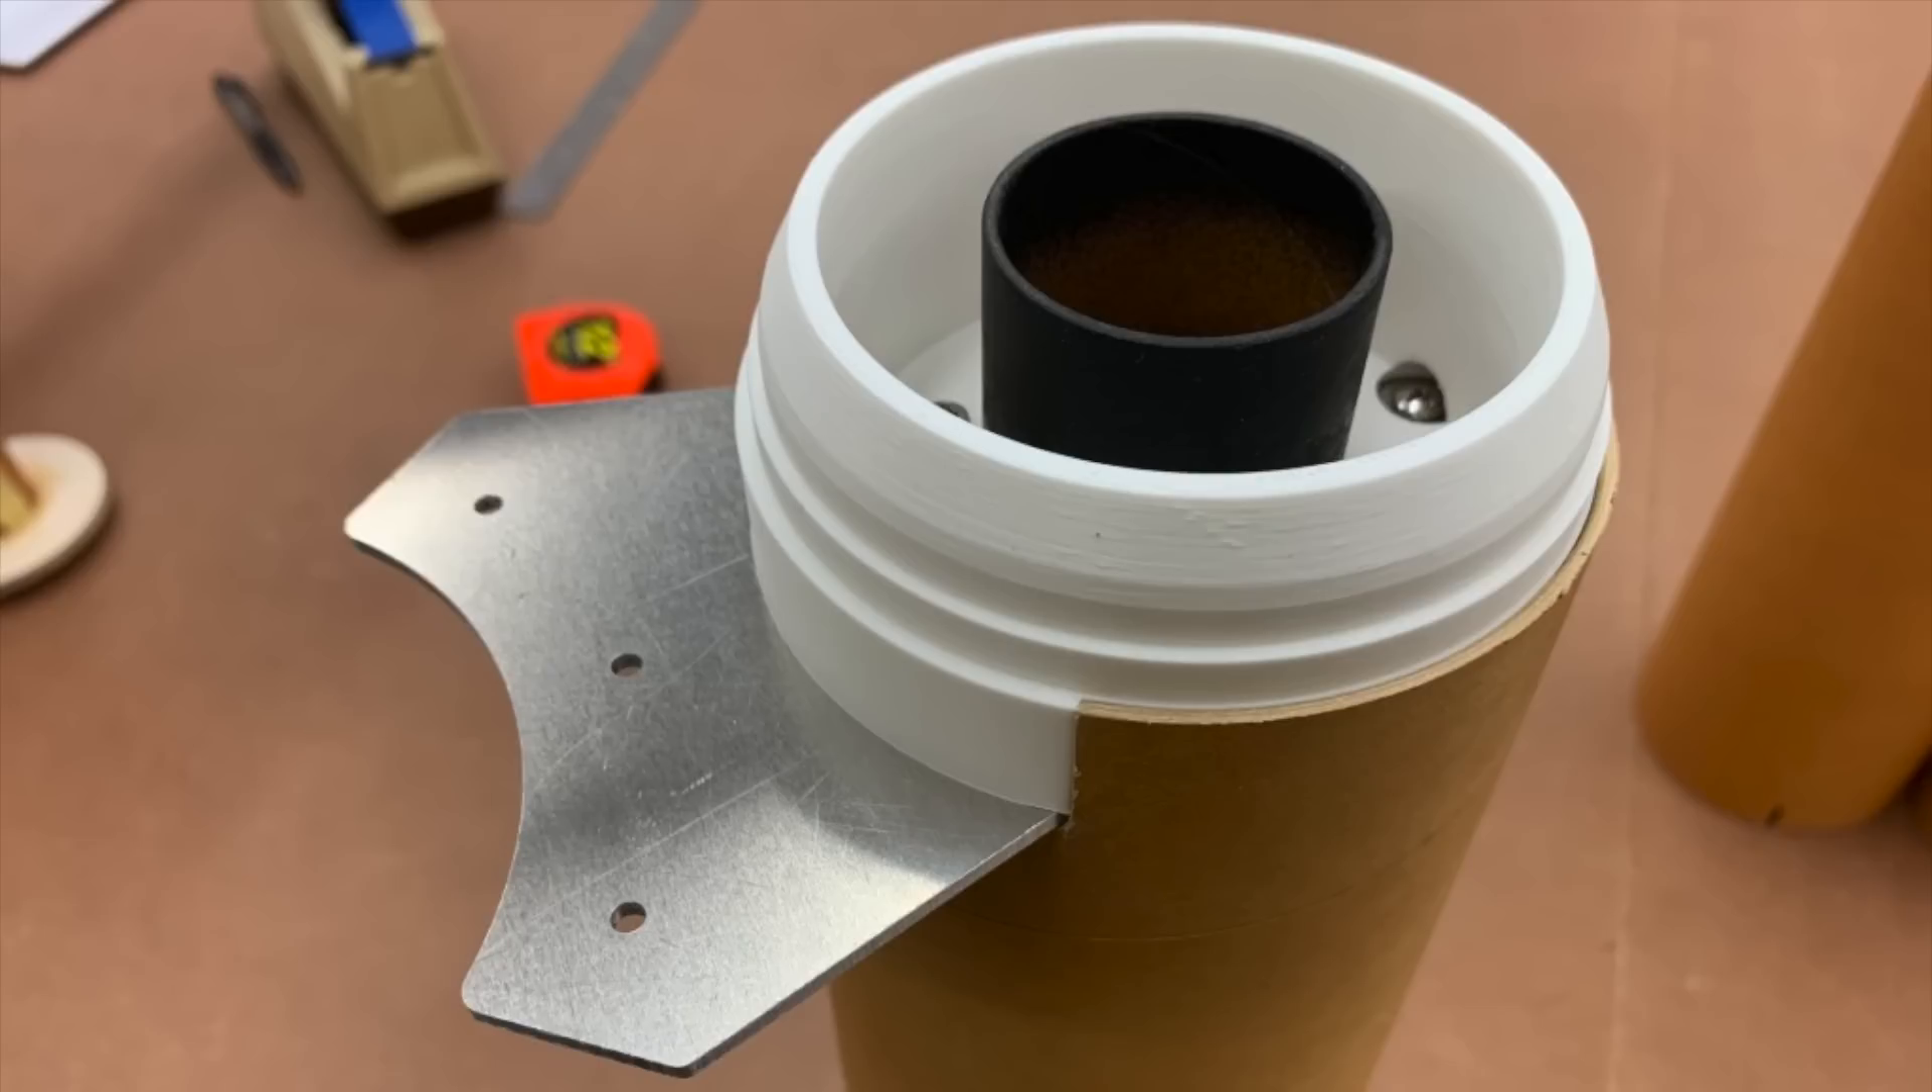And a close-up showing how the 3D printed part fills in the gap in the airframe tube.